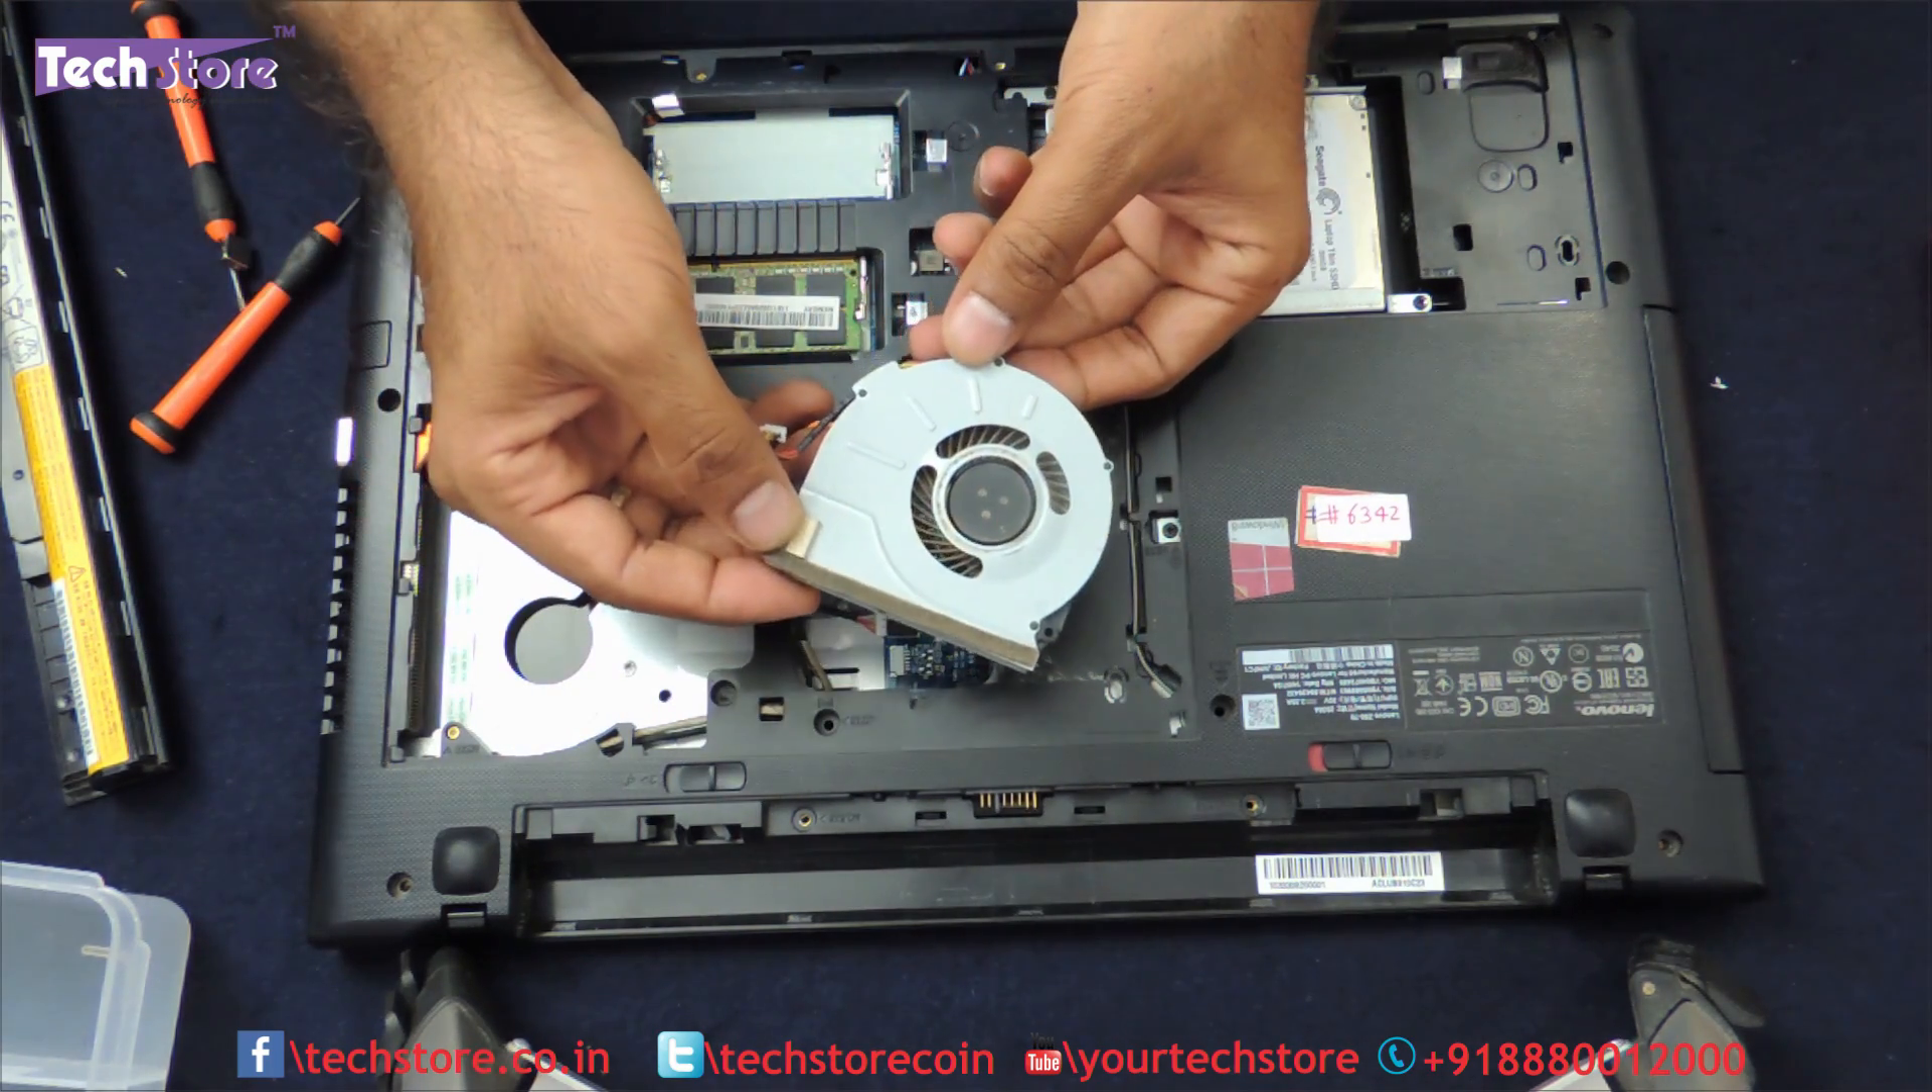The processor fan is out, this is the CPU fan.